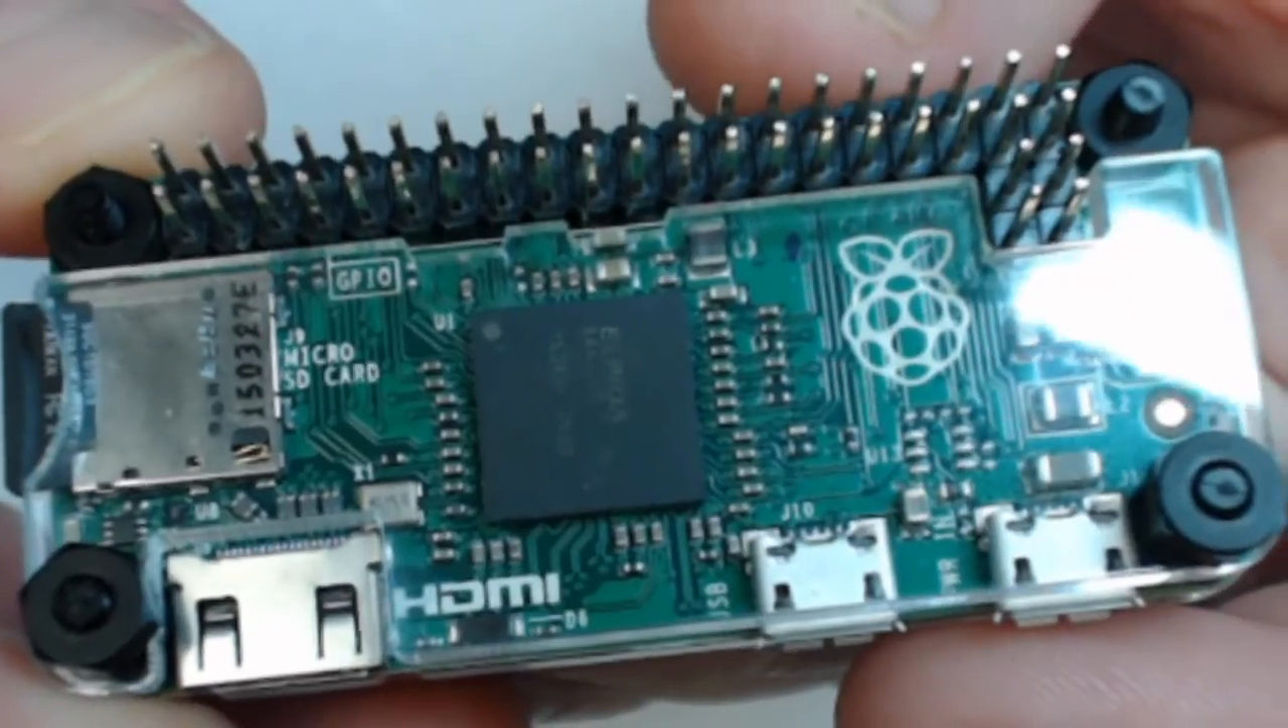So, after I got the GPIO pins soldered in, I went ahead and put the case on from Adafruit.